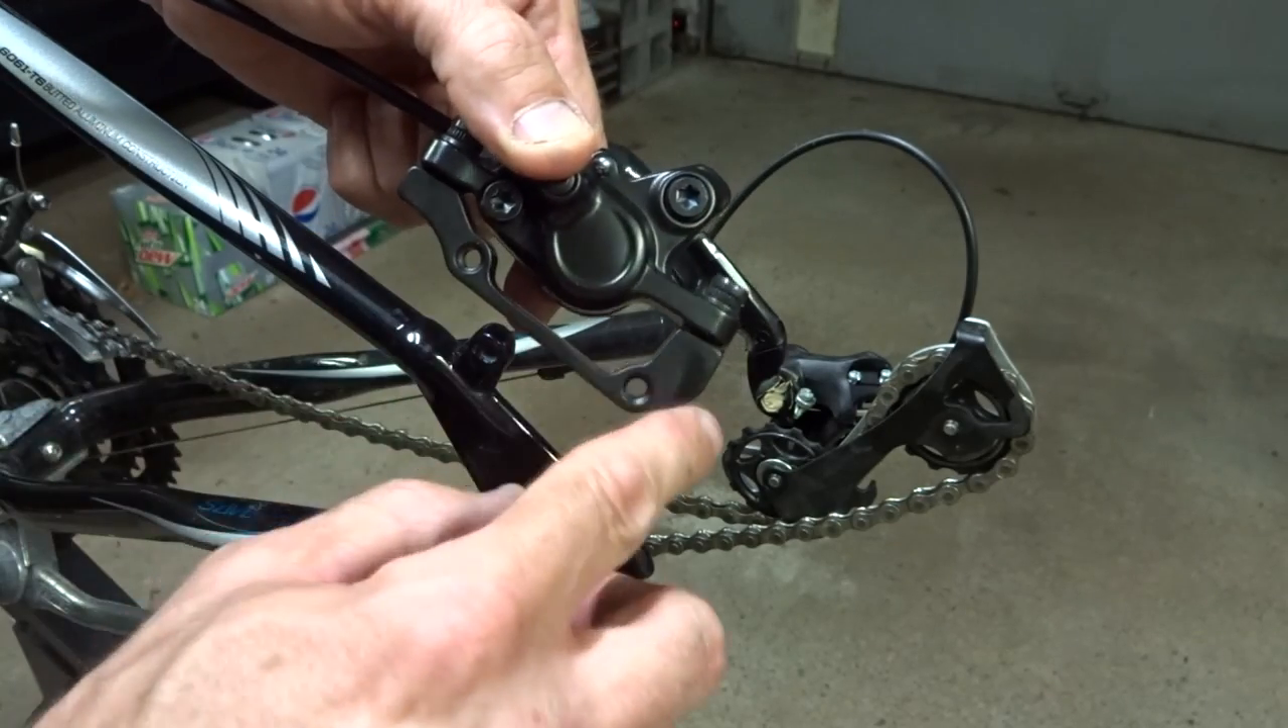The bracket was already mounted onto the caliper here but it's basically mounted the same way that was on the original caliper.